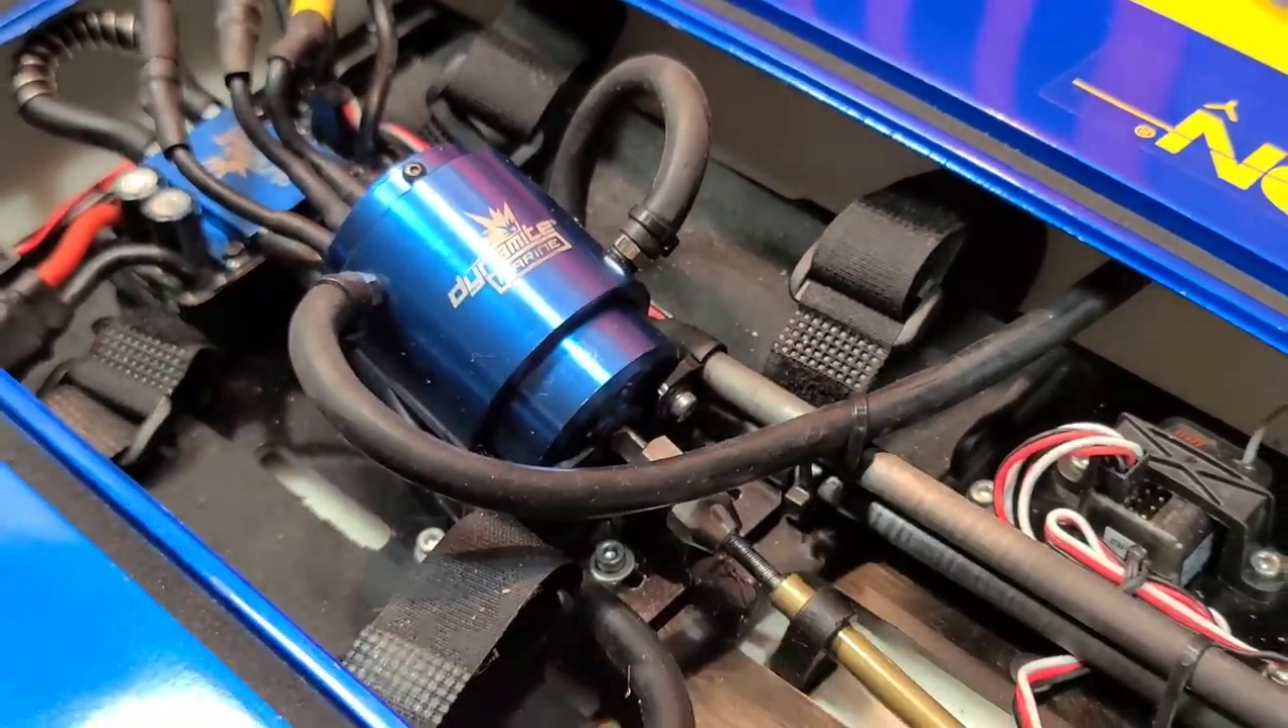Okay i changed out my tp power motor for the dynamite motor.